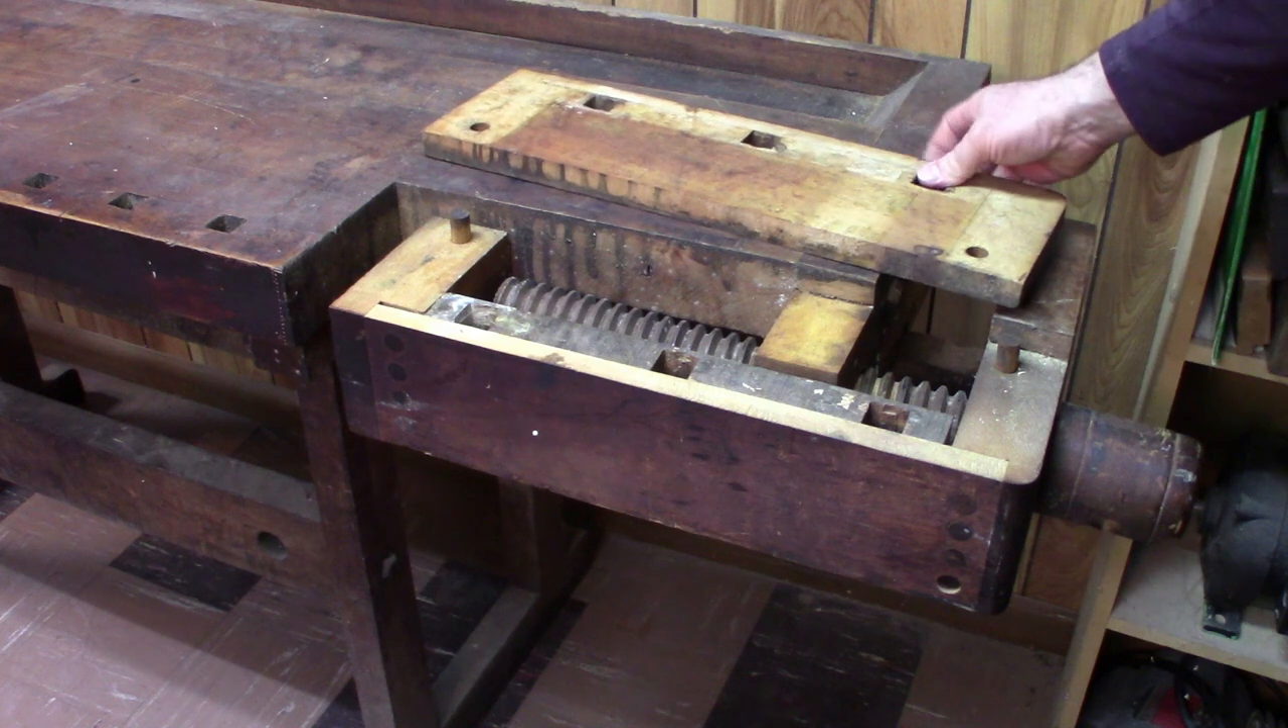The top has come unglued. It's not supposed to be that way.